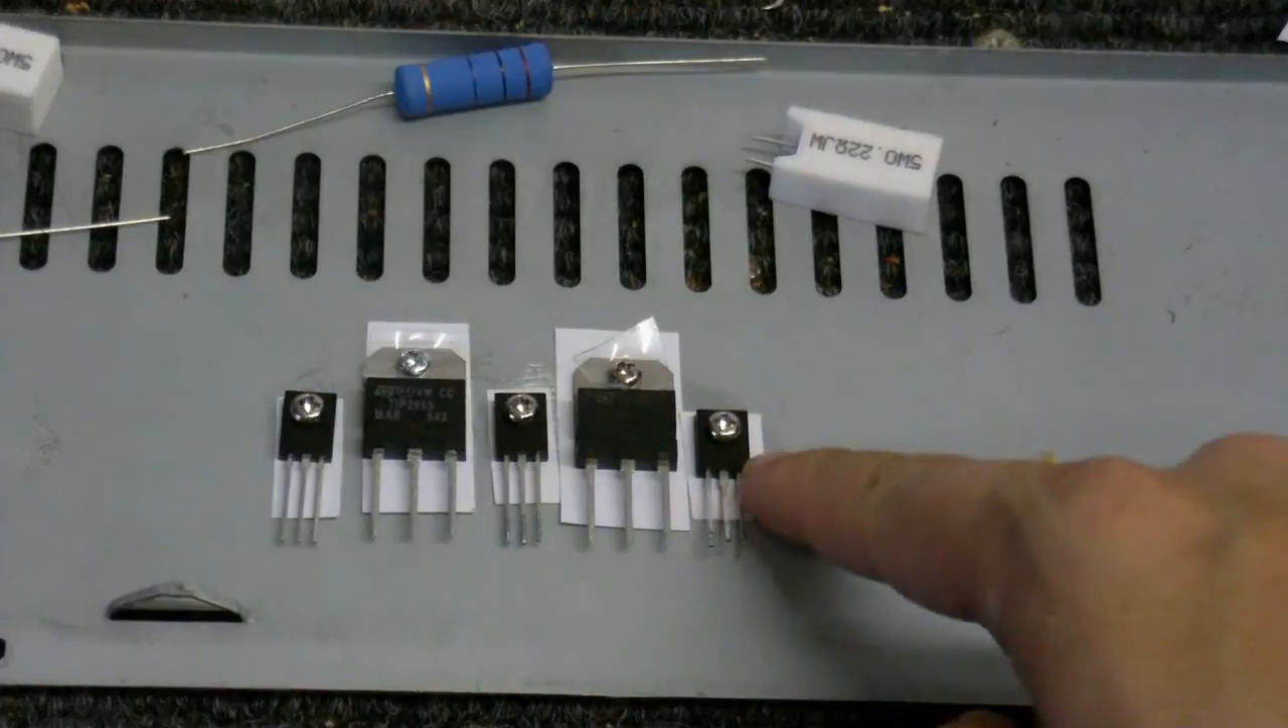There's all five transistors put on the heat sink. And none of them are electrically connected.